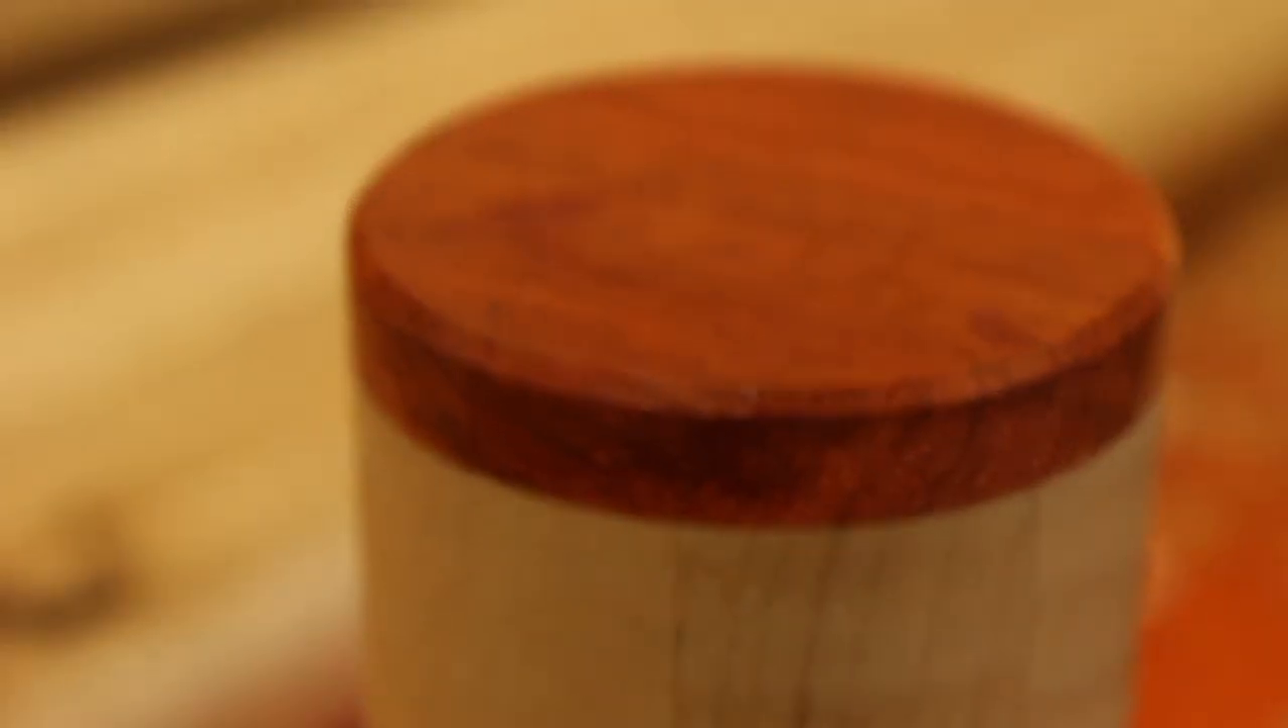And as you can see that is the cap all flush trimmed and it's come out very neatly.